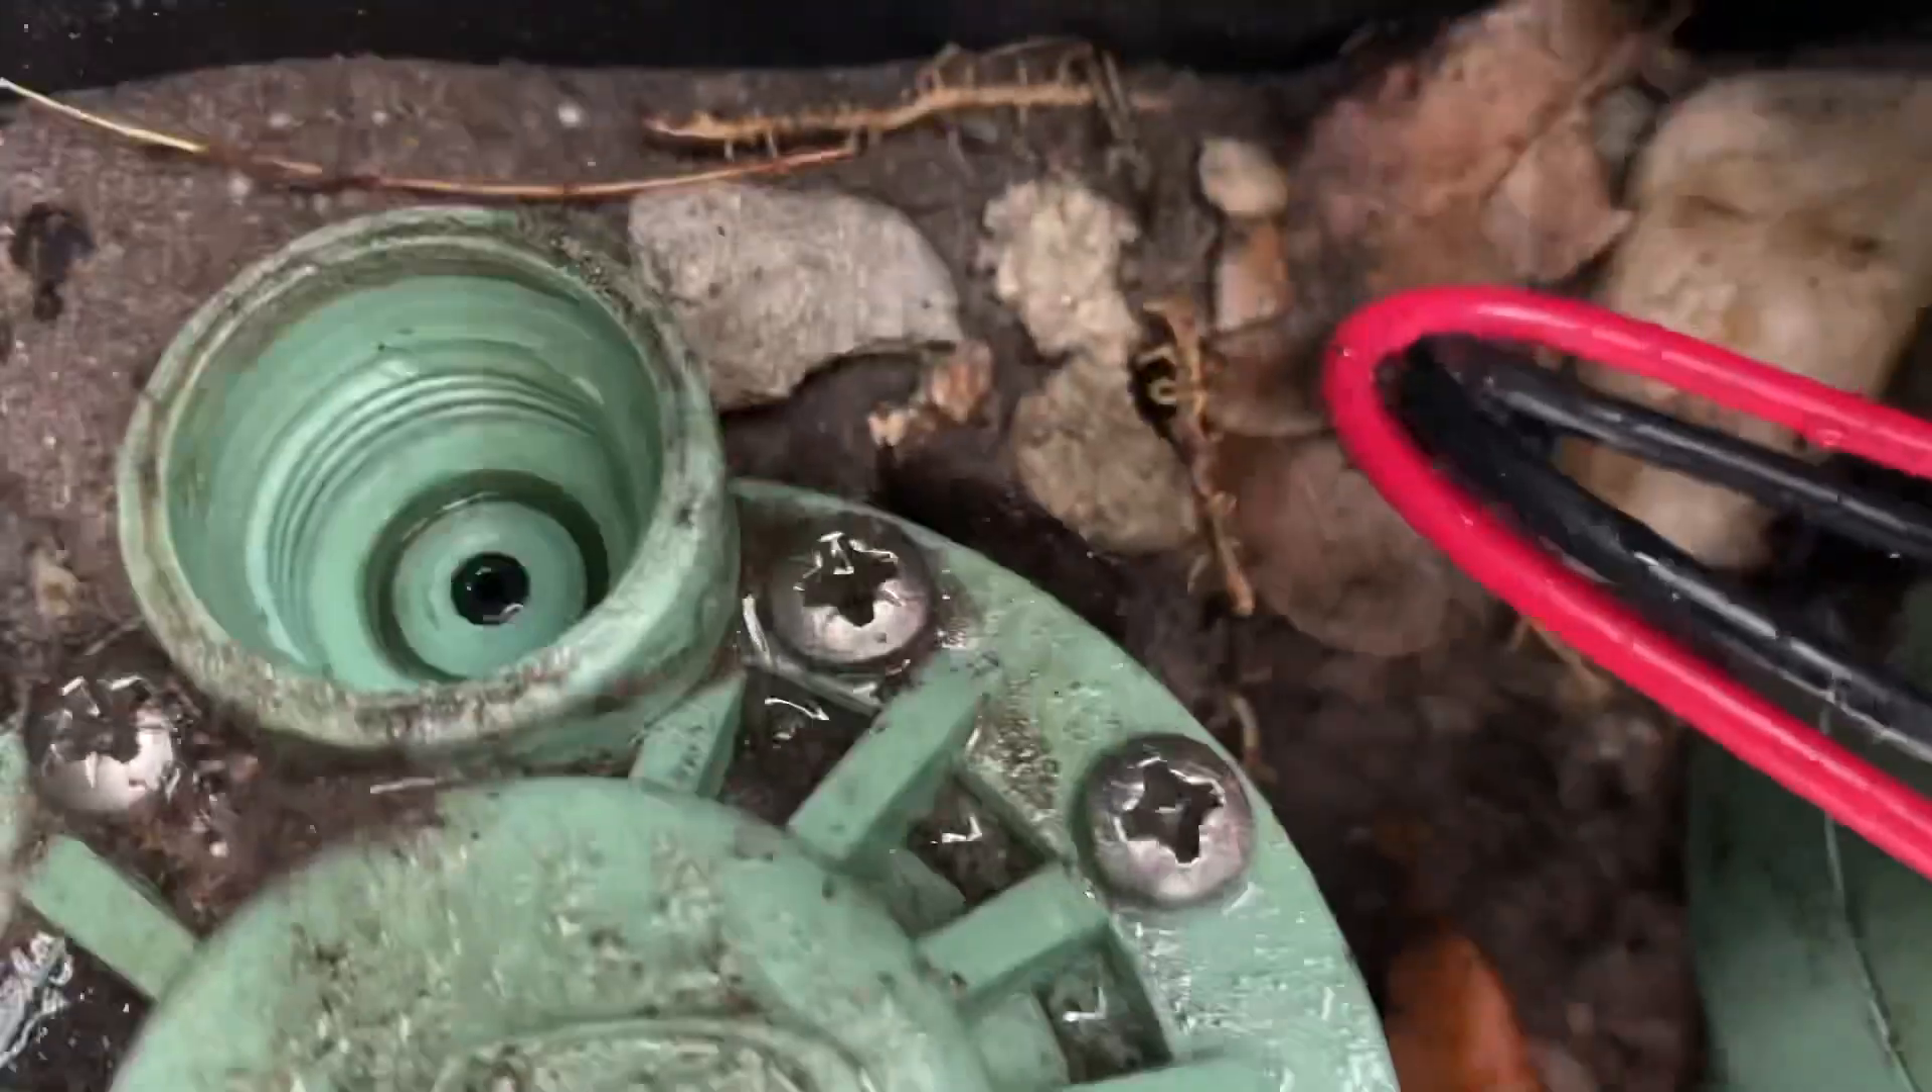And then just to show you what it looks like when the solenoid's popped off, you can see the threaded hole there.